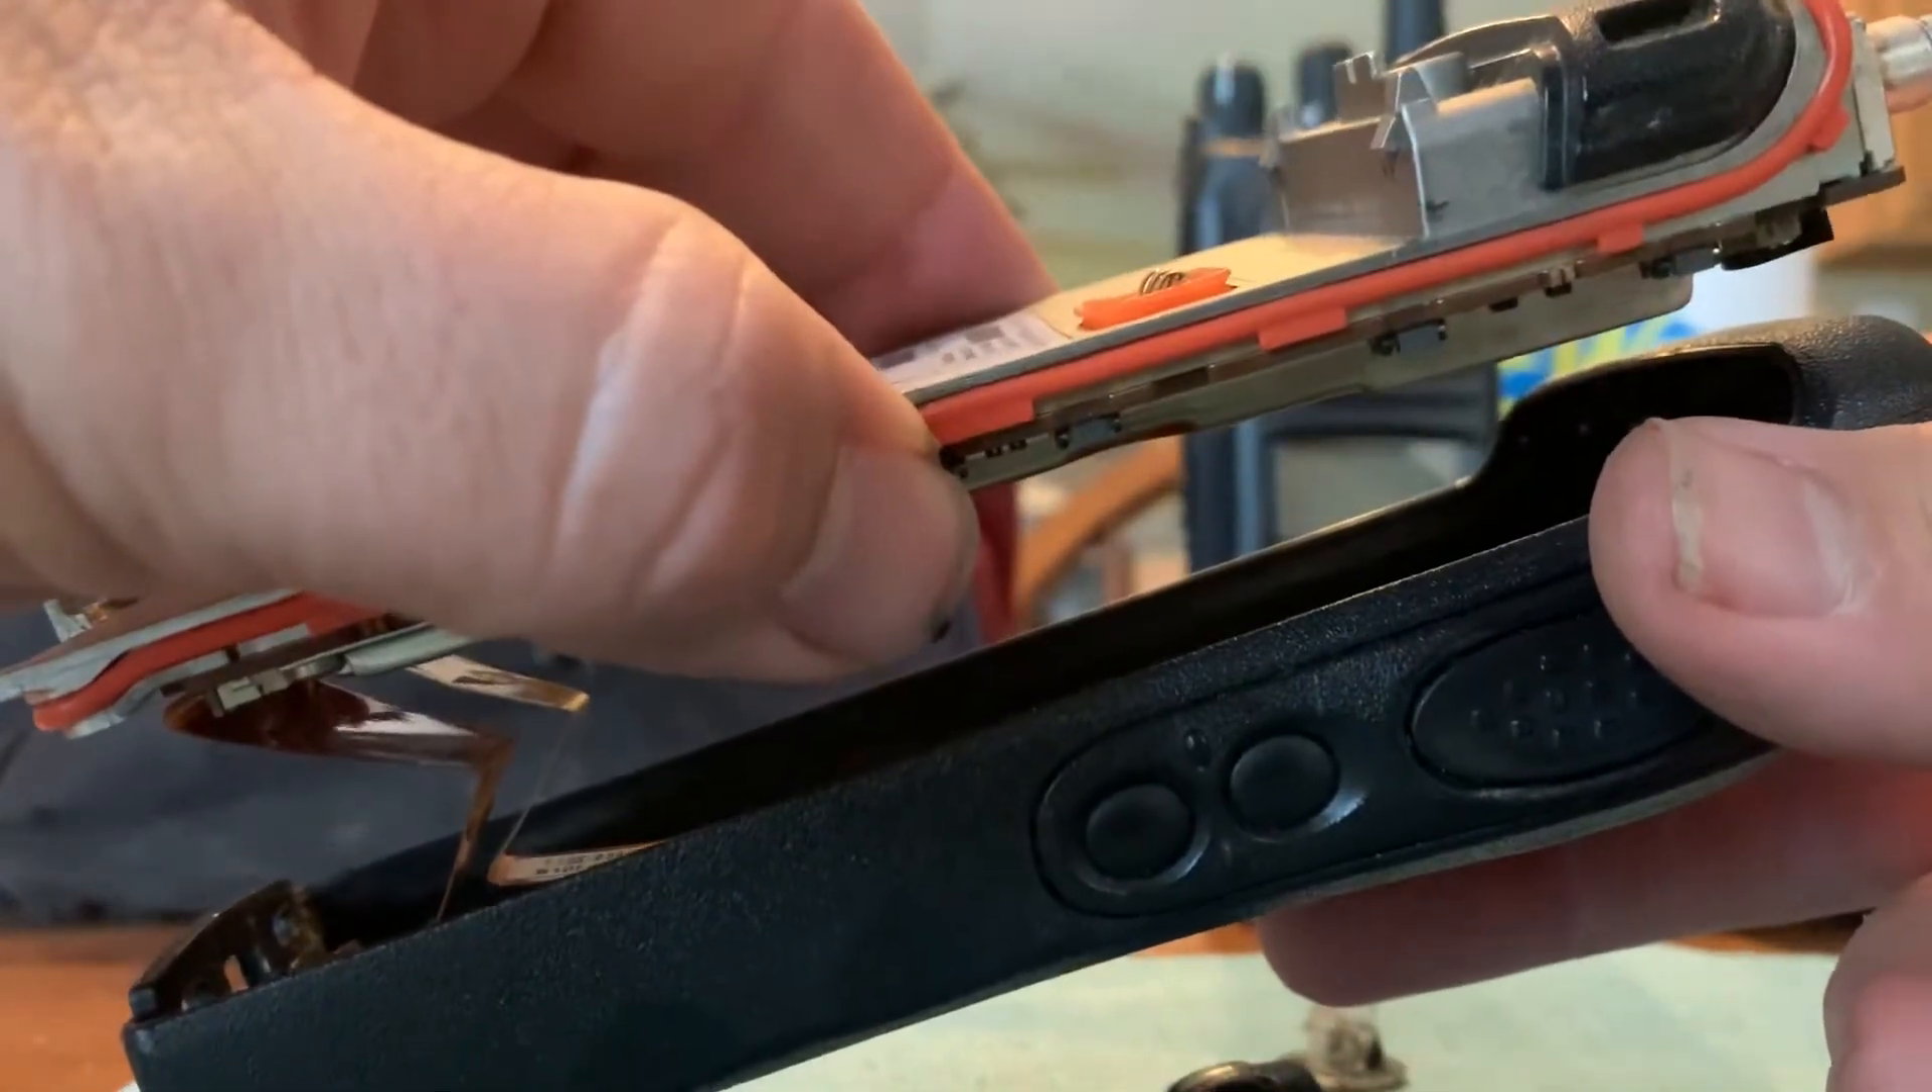Now, you've got the radio separated from the actual housing.